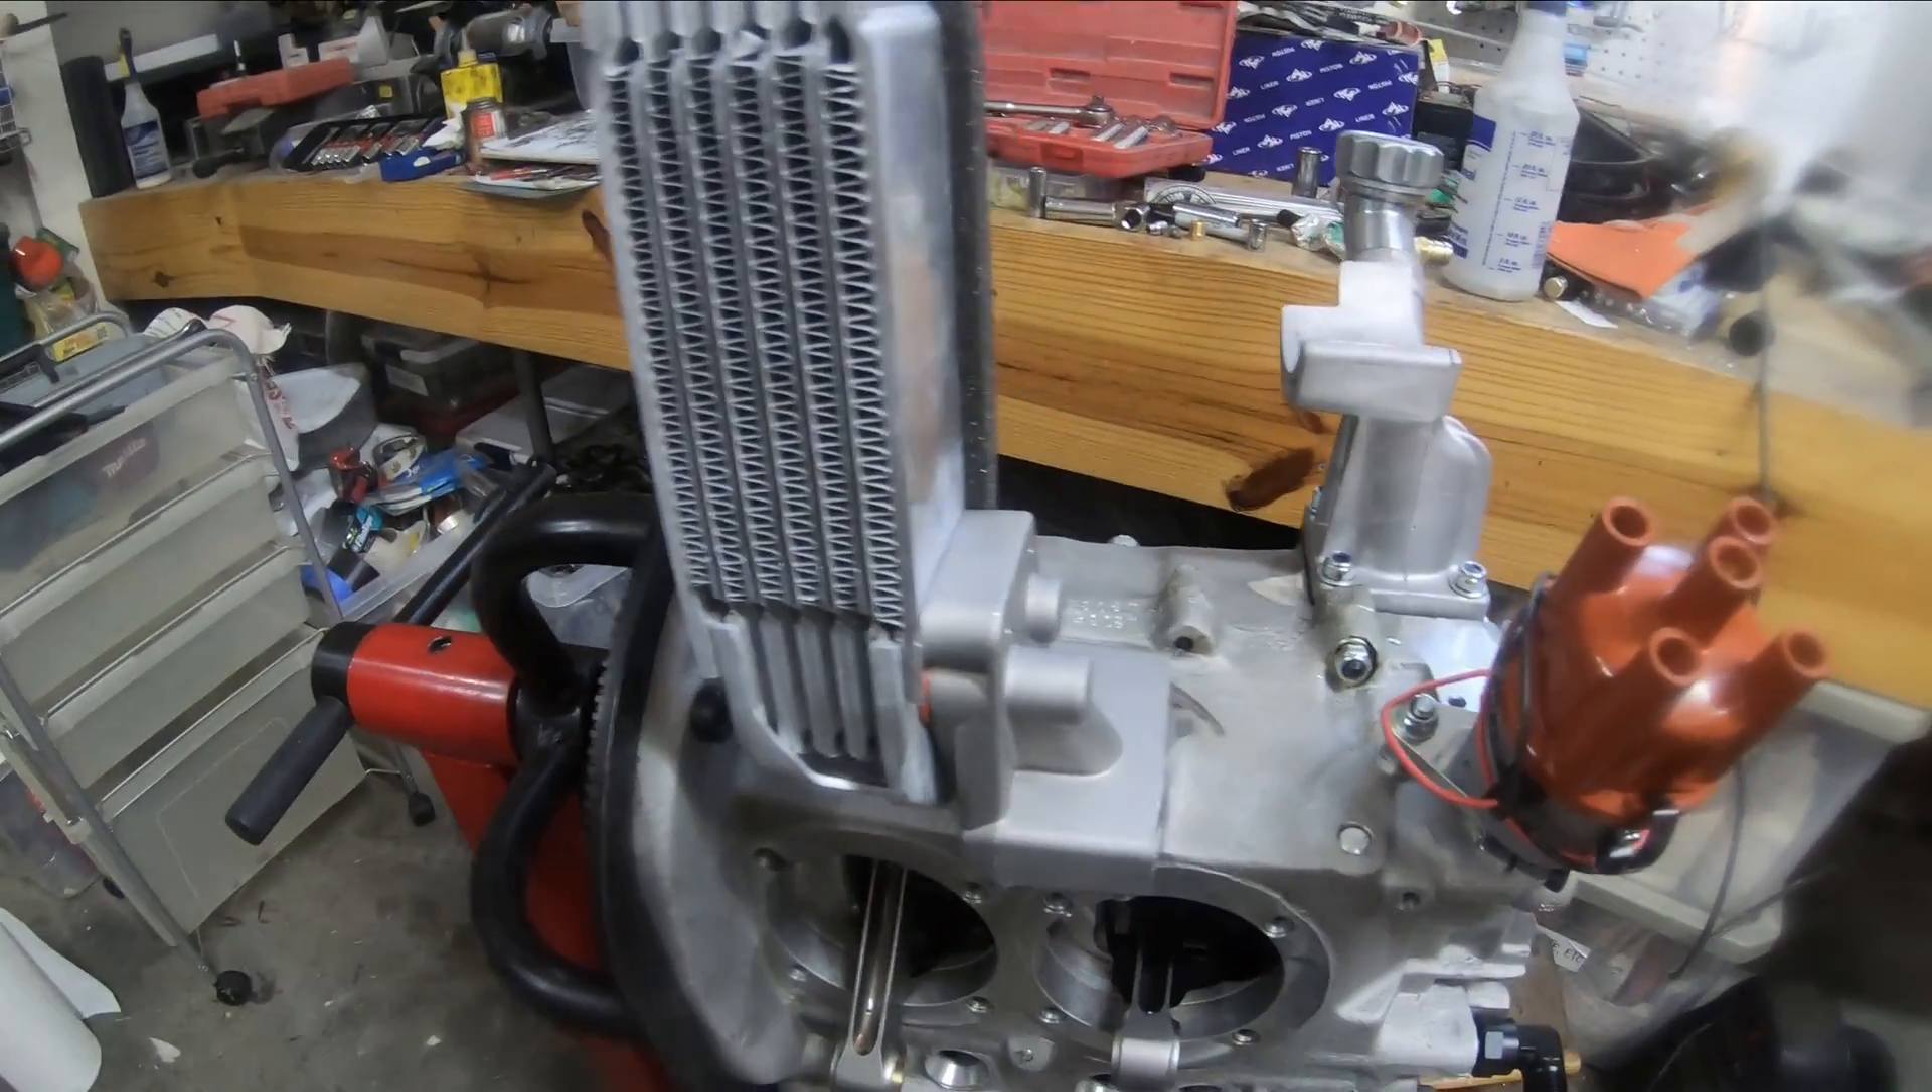I put on my doghouse oil cooler and I use the o -rings with some the aviation permatex and I put on my oil filler there.